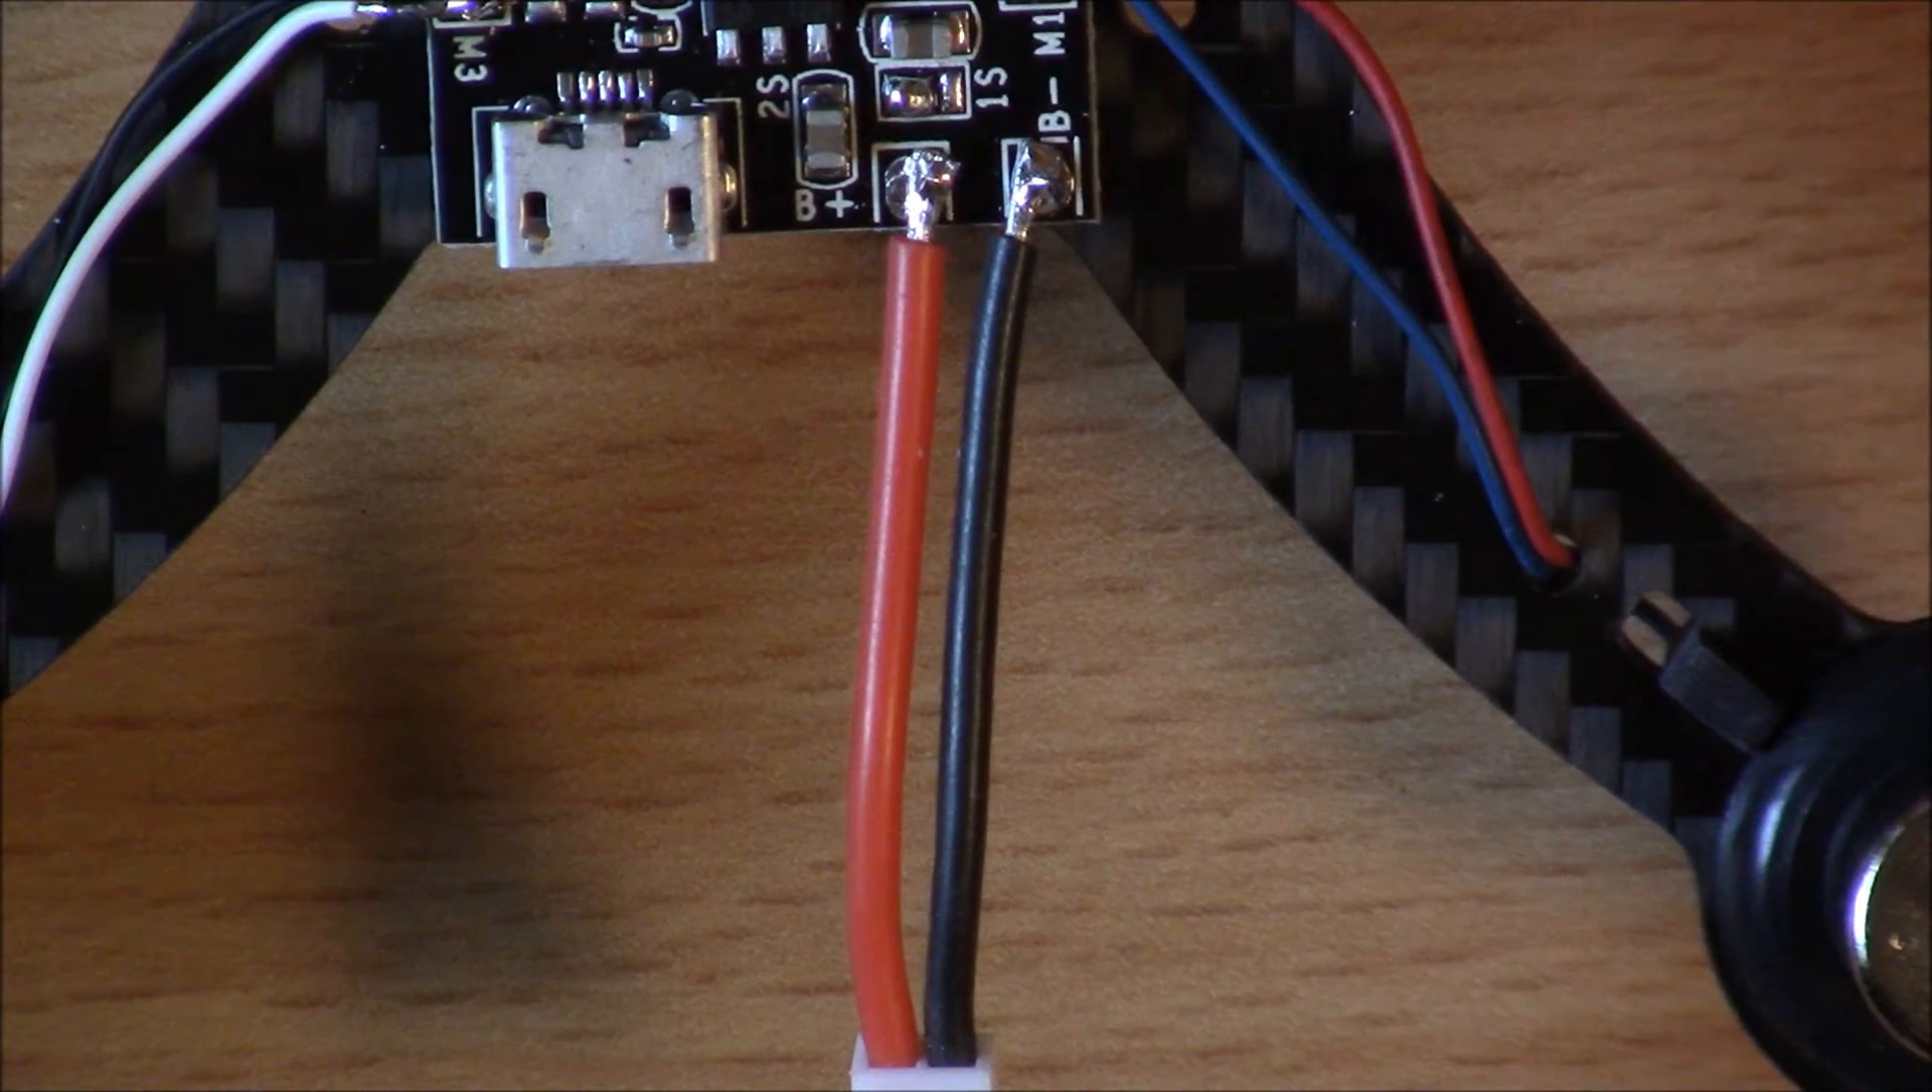And then I've just soldered on the battery connector you can see a B minus and the B plus over here.